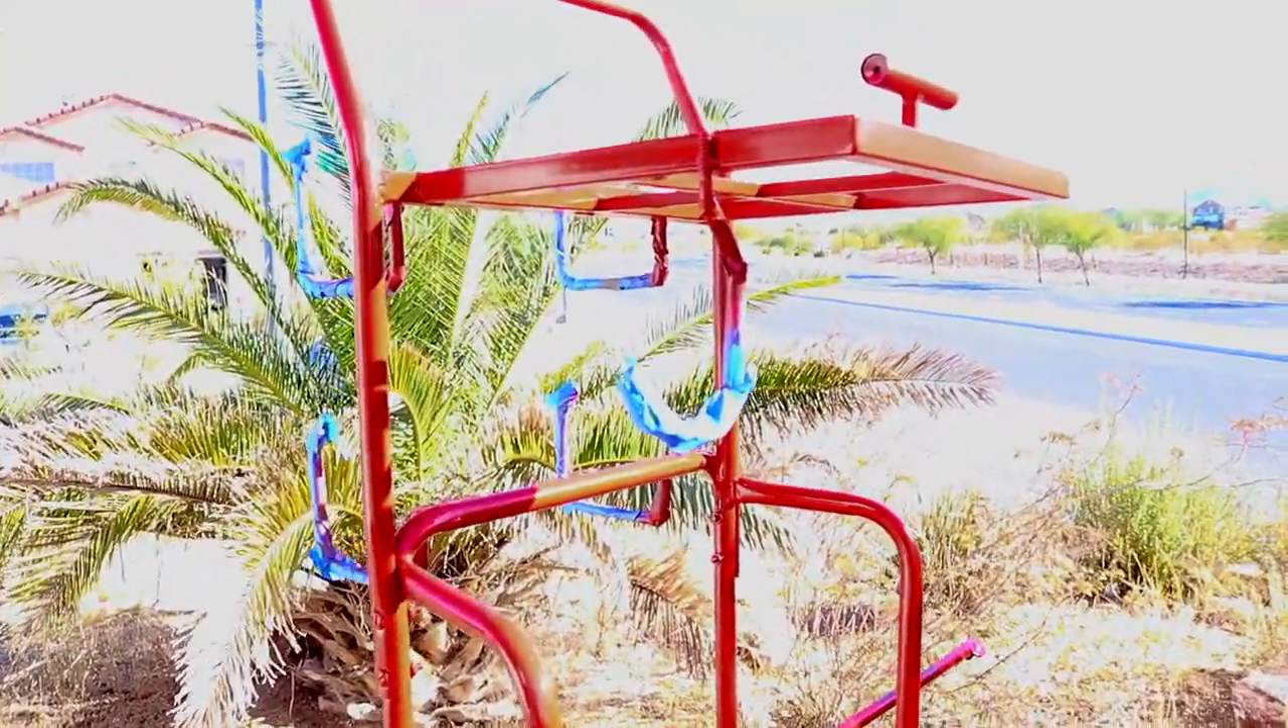Not sure if I showed you in the last part of the video but got the hooks welded on.